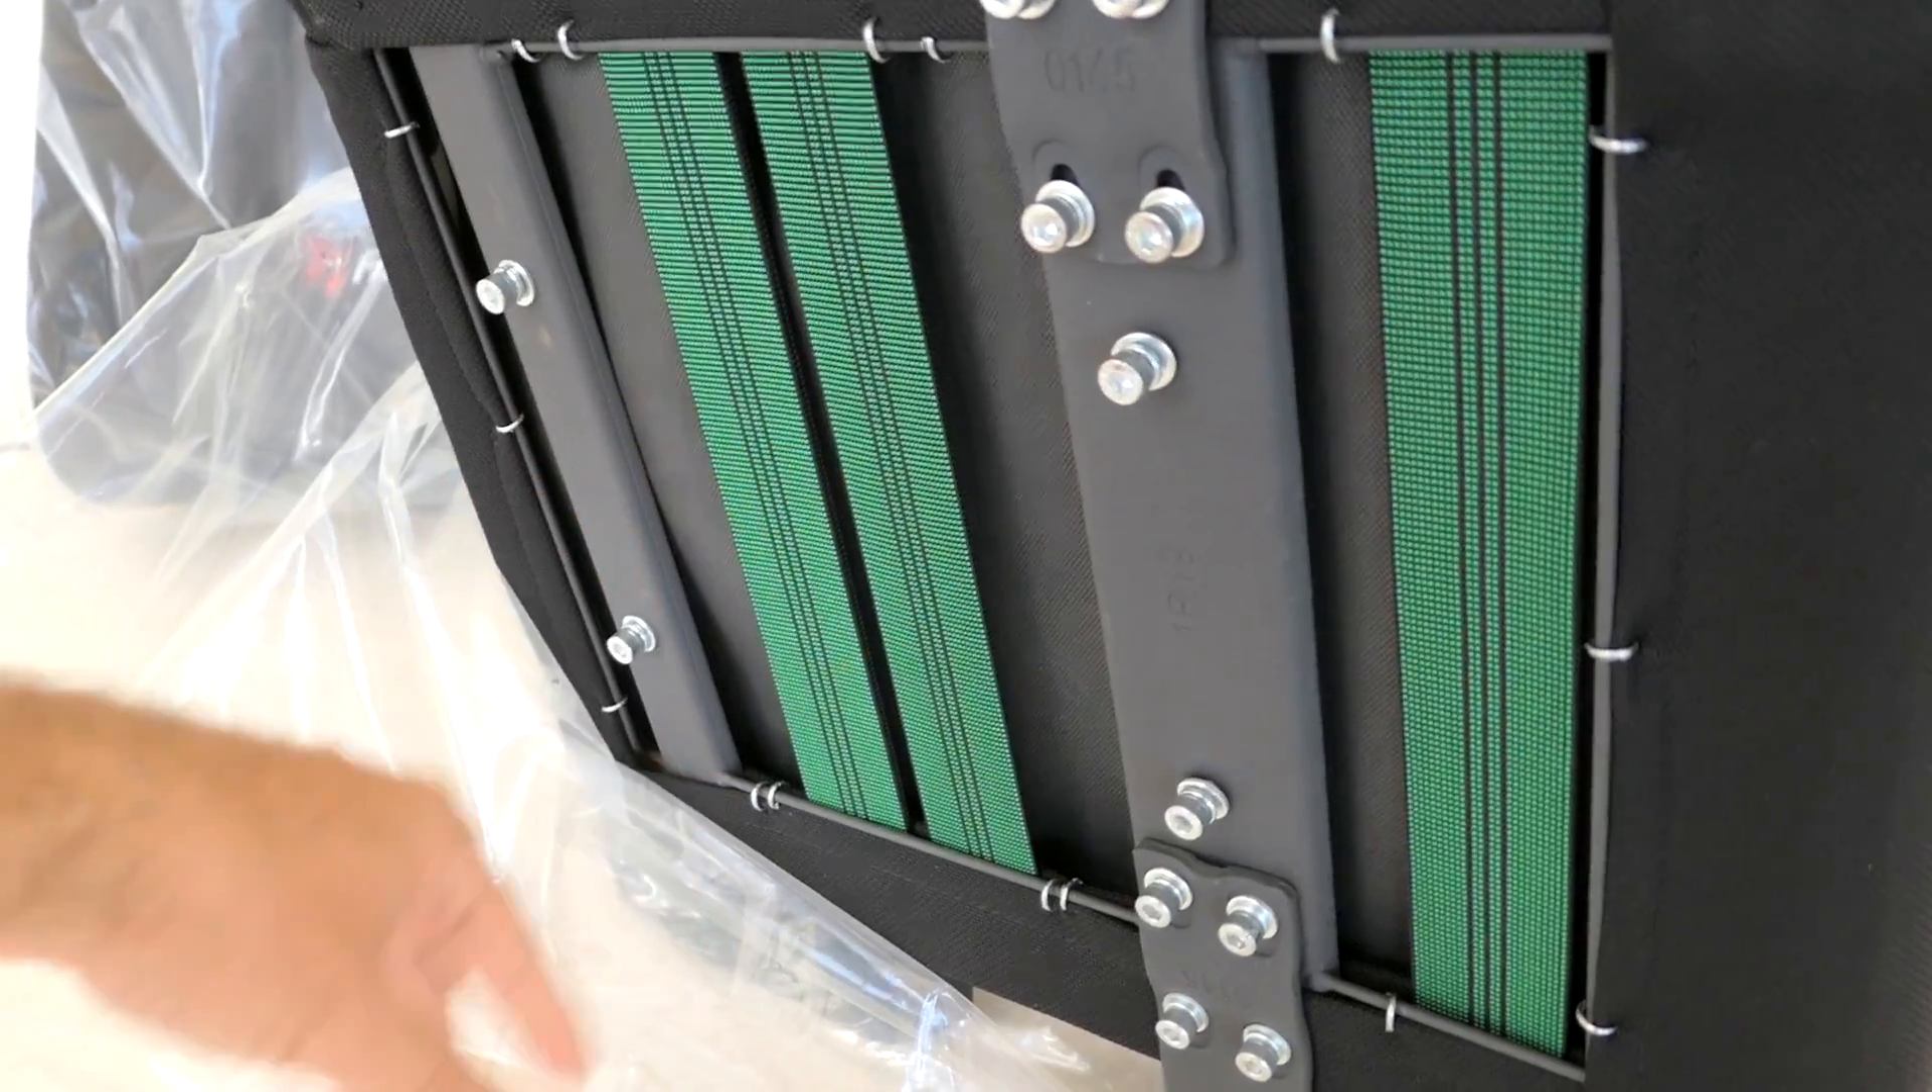Feels very heavy duty and also all our bolts are pre-mounted right here and these green things are actually like rubber bands and i guess they're to support the weight.